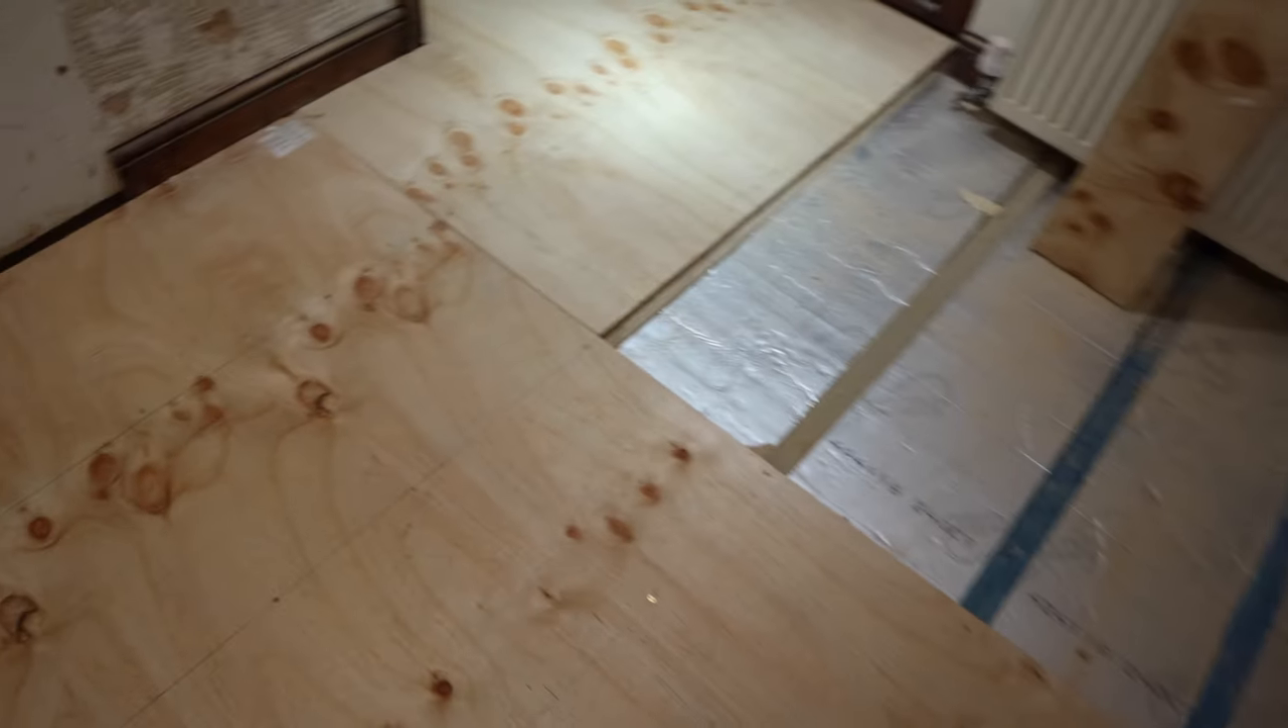The dust has been suppressed because we've got some flooring starting to go down.